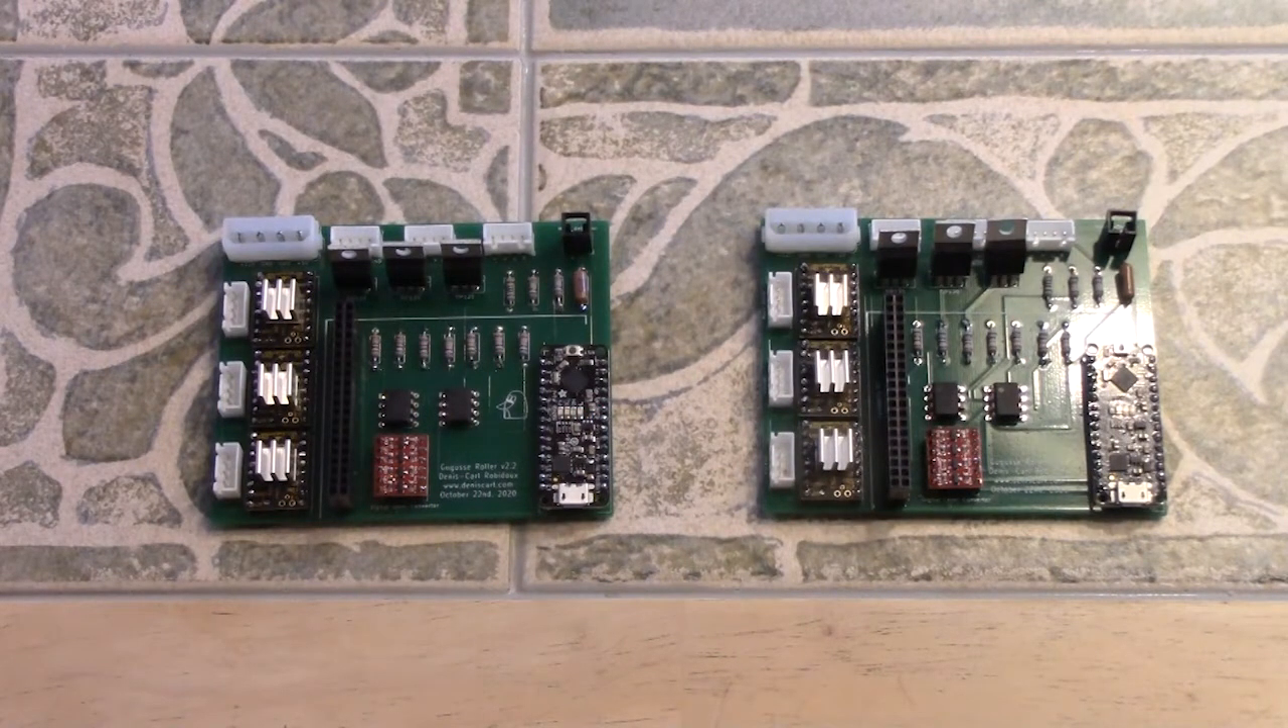I finished it up by putting heat sinks on the three stepper controllers.